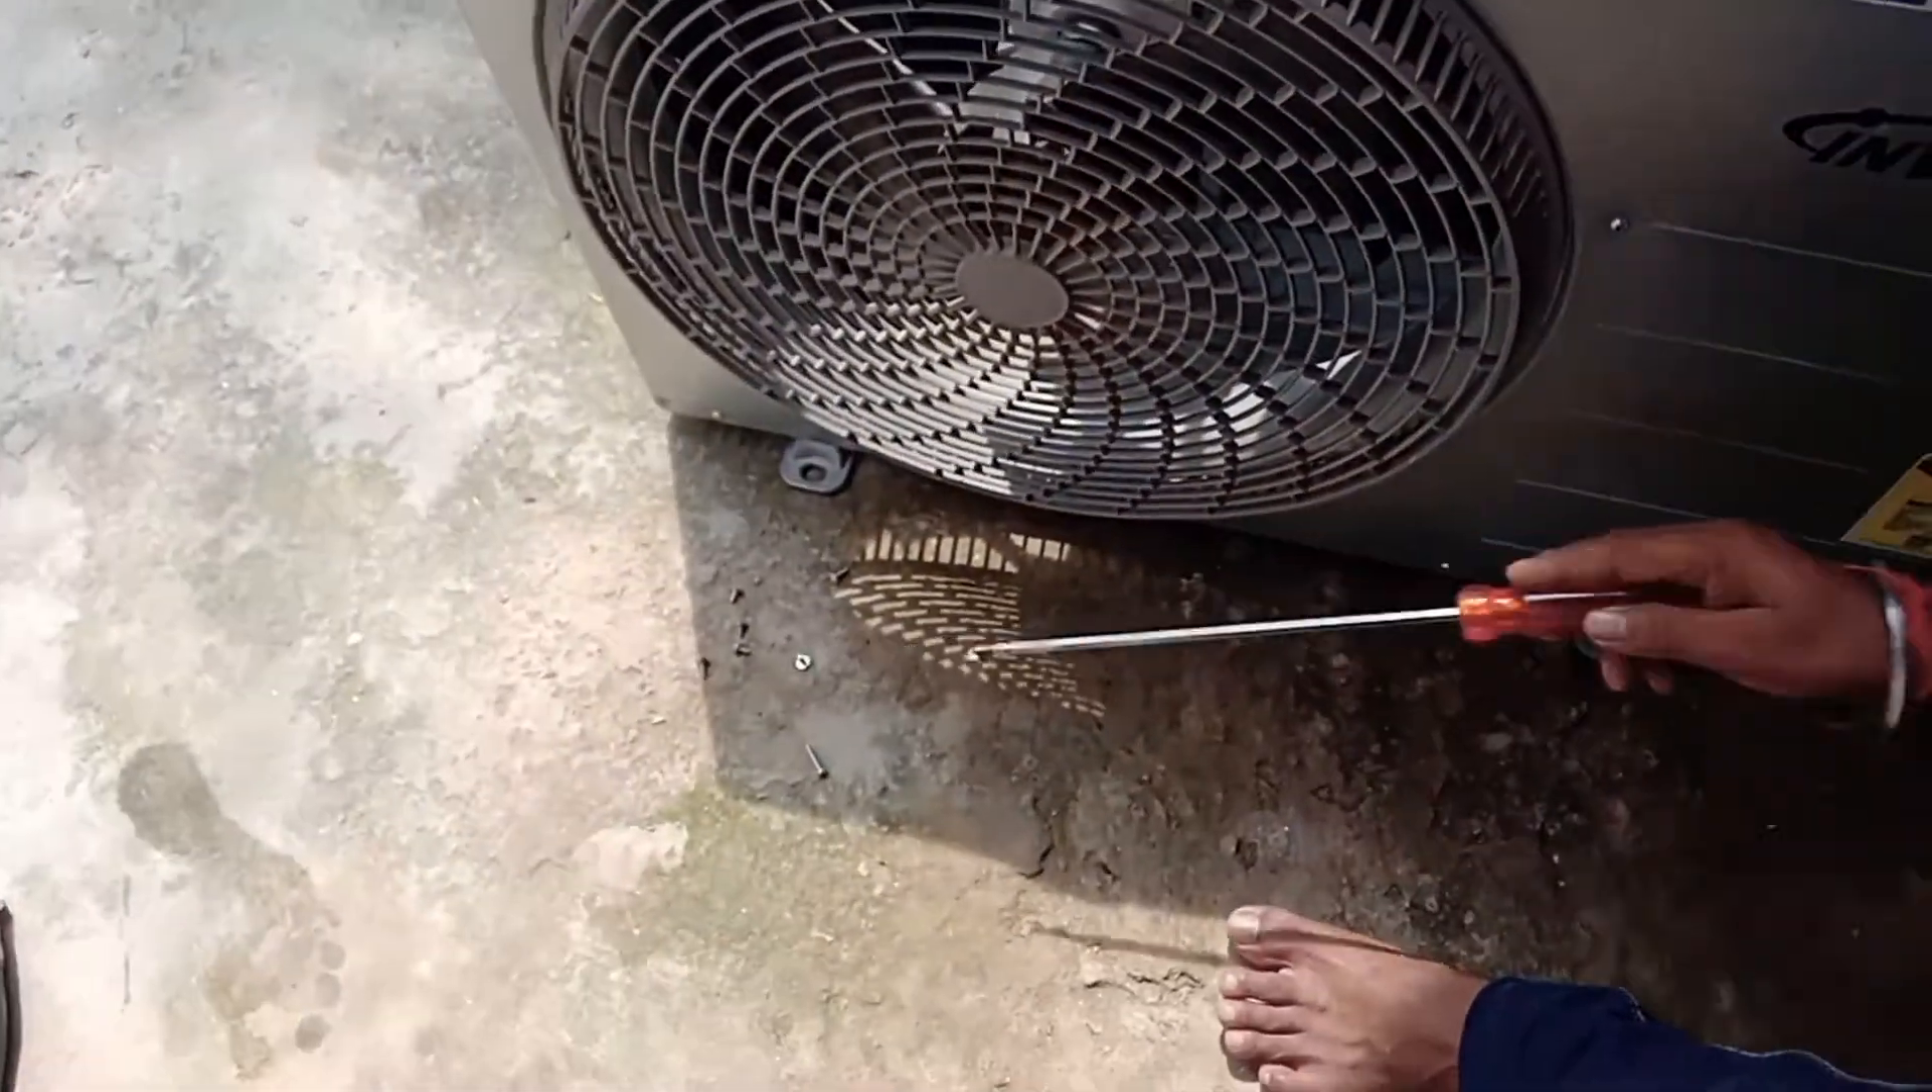आउट्डोर का हम फ्रंट वाला कैबिनेट लगा दिया है।